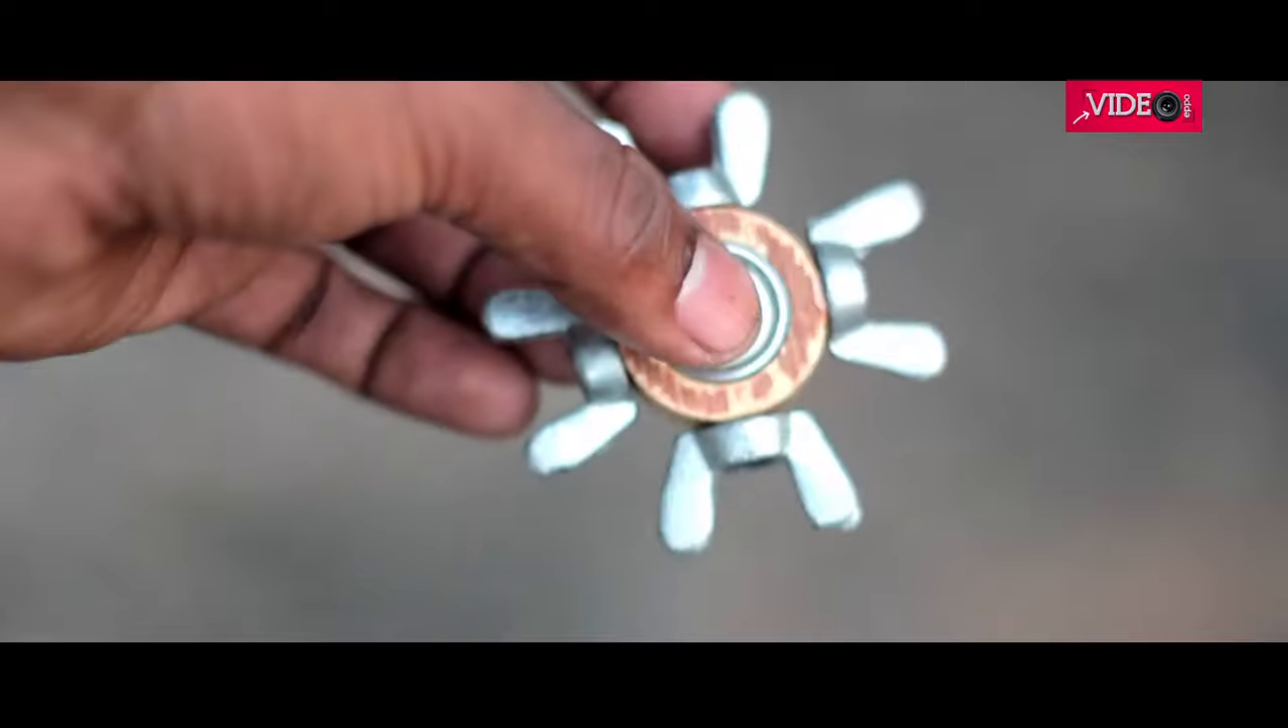Once done, I super glued some wing nut to the outer side of the wooden ring, completing the third fidget of this video.